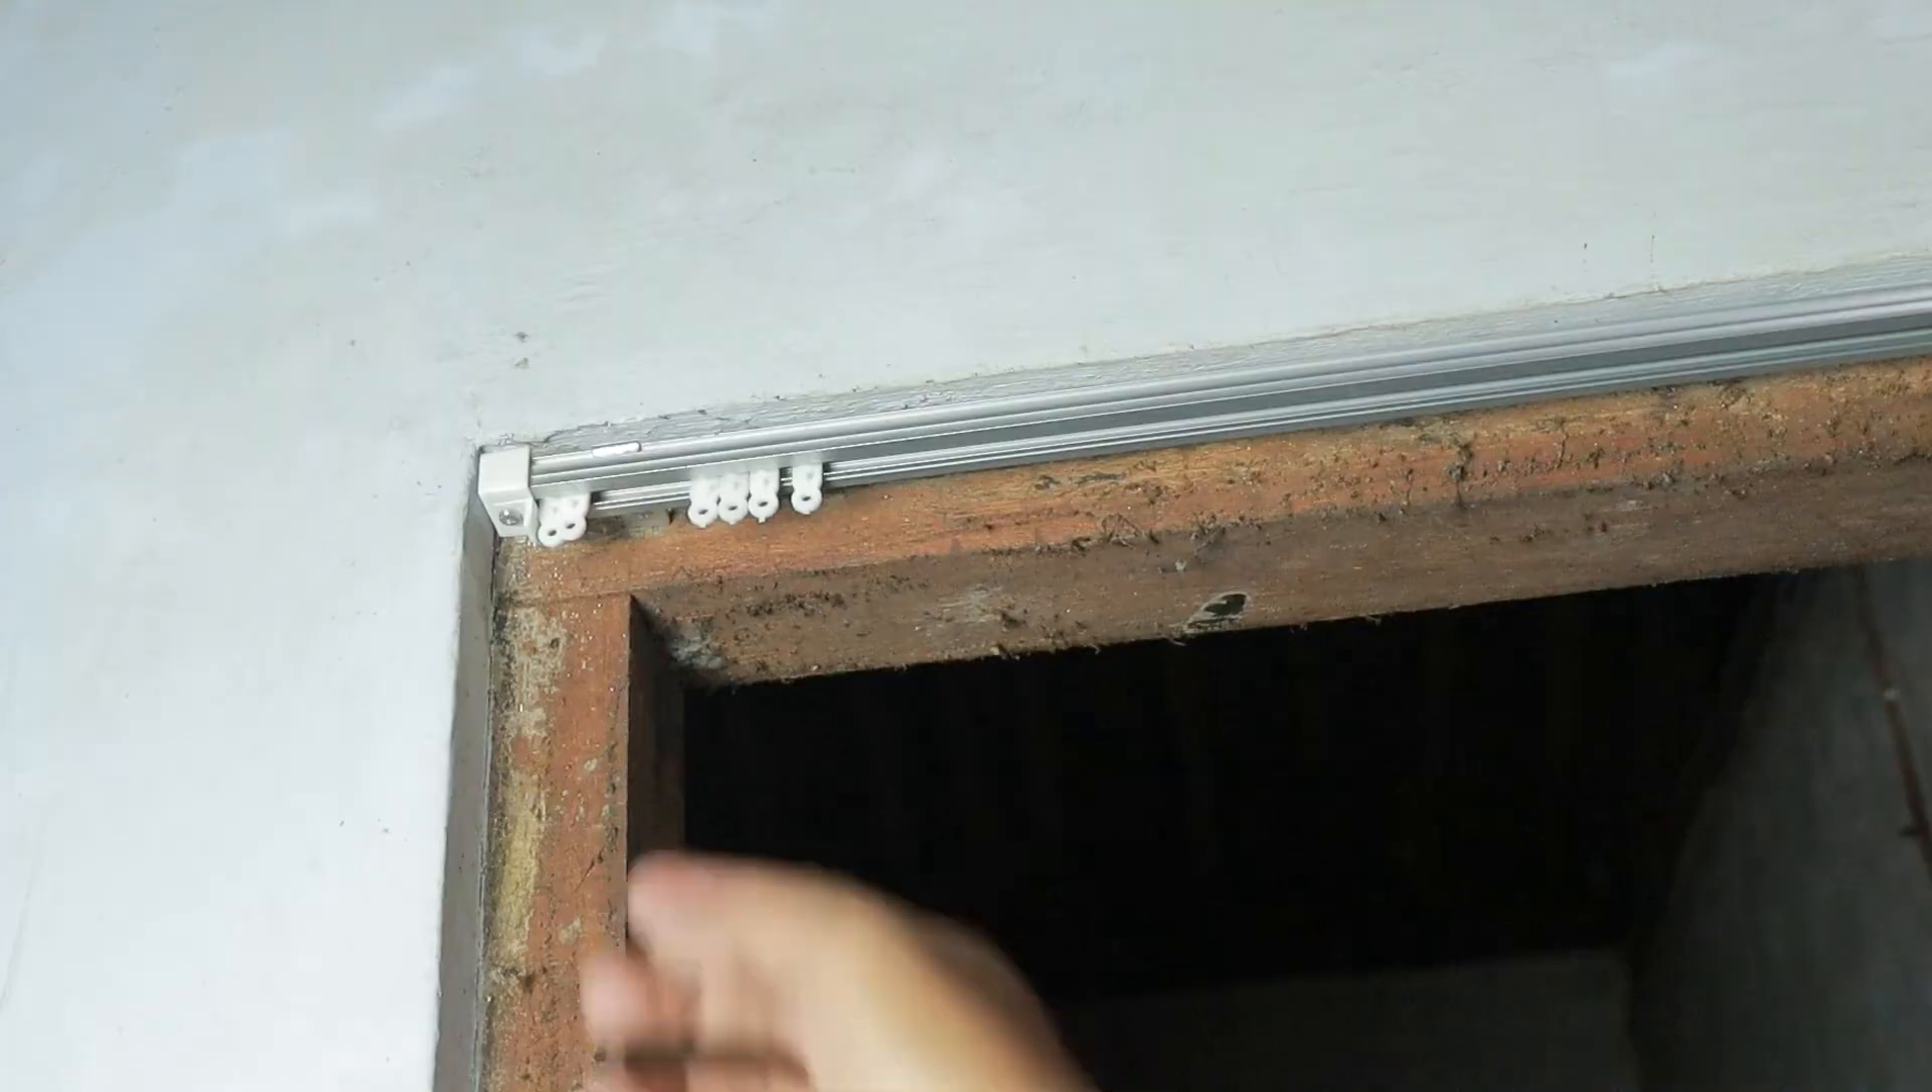Oke nanti seperti ini untuk hordengnya udah terpasang Selanjutnya tinggal memasang kainnya.